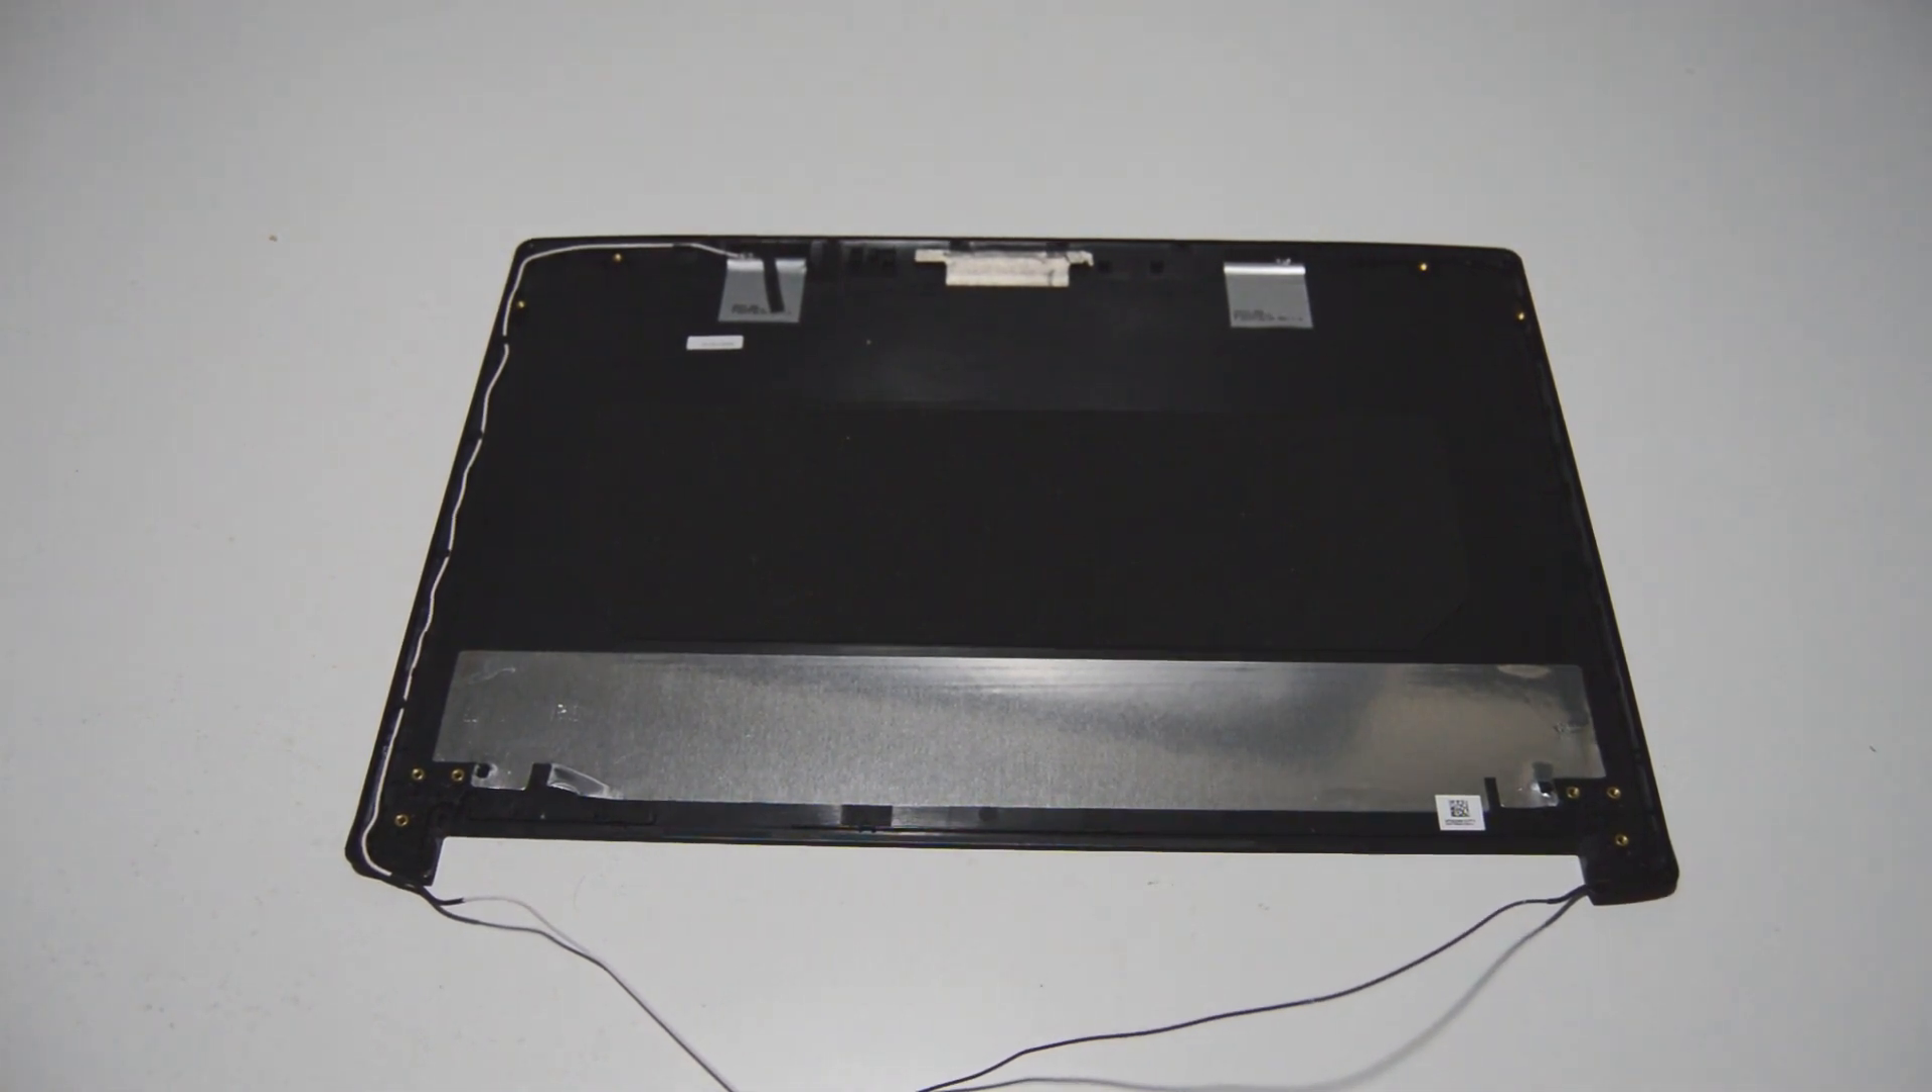All right, so we're down to the plain back cover with the Wi-Fi antennas. And this computer is basically fully disassembled.